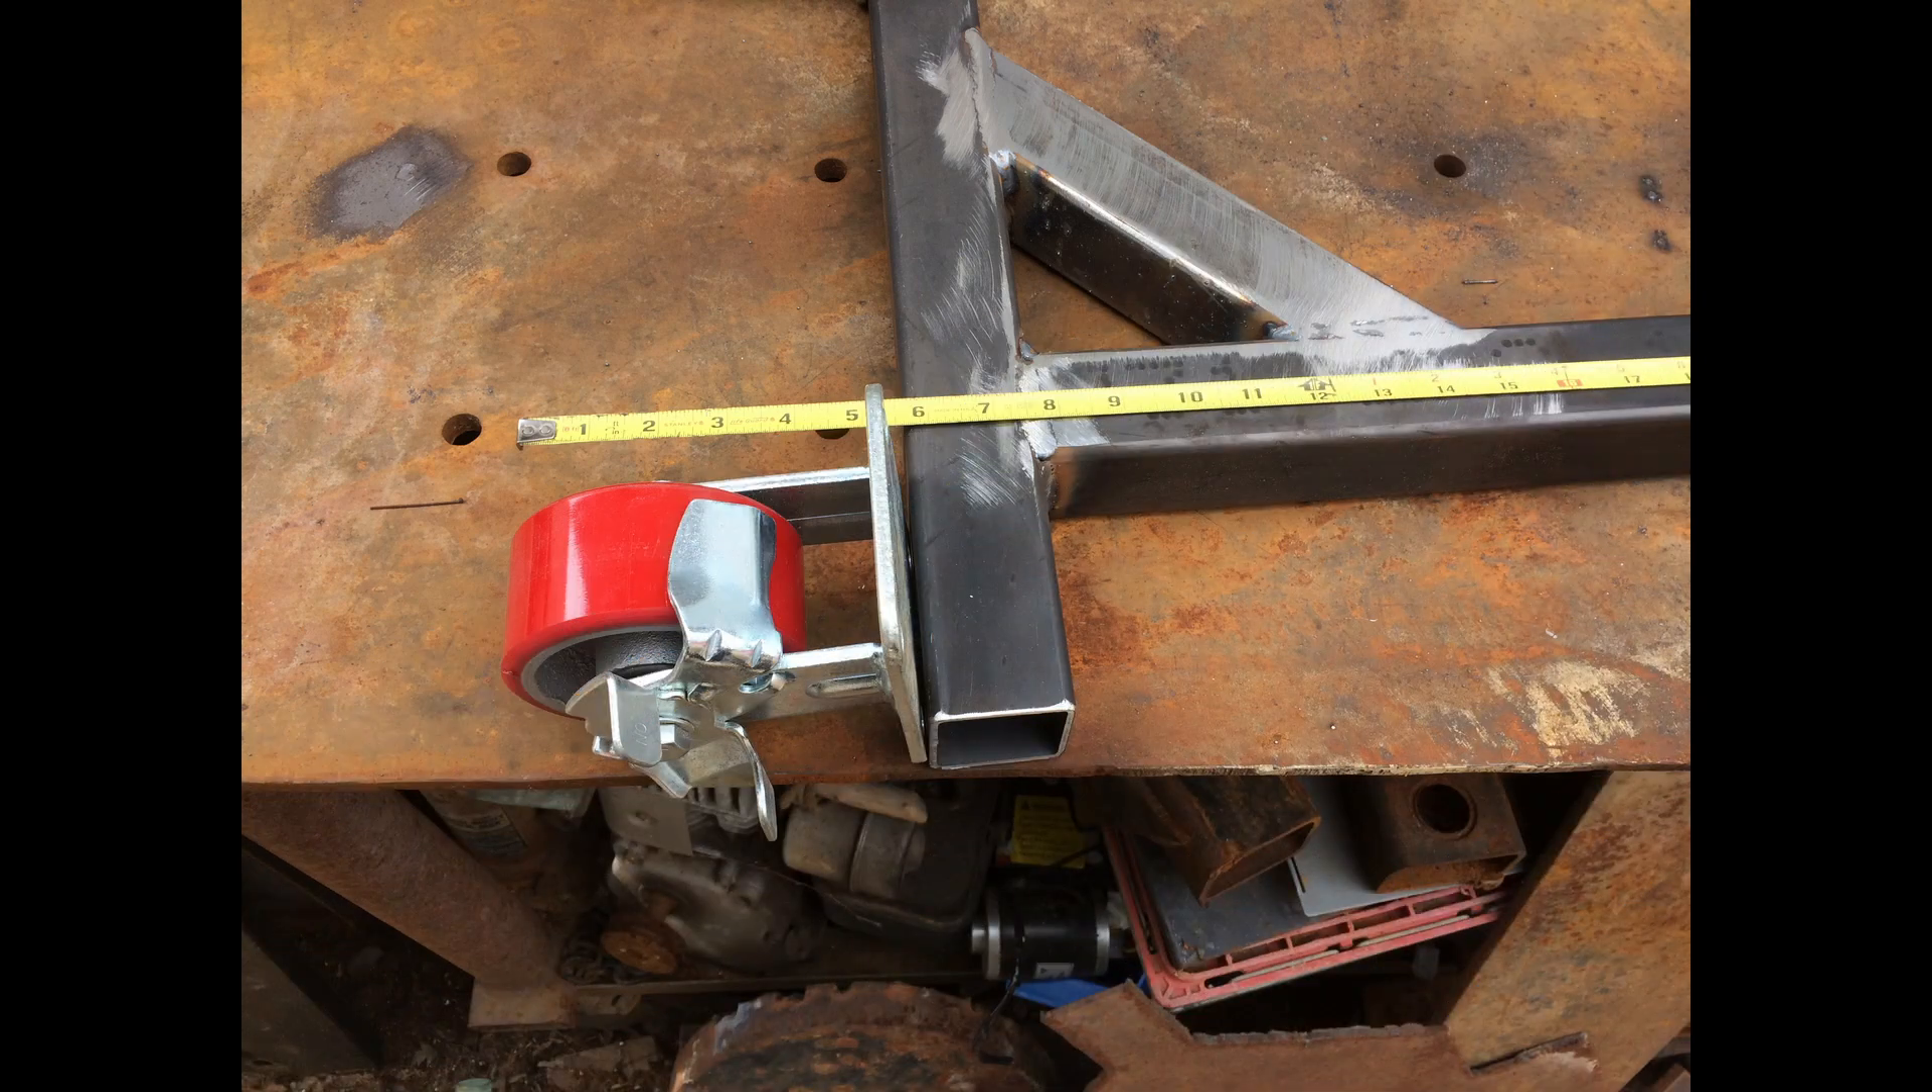Here are our tubes pretty well welded in place.